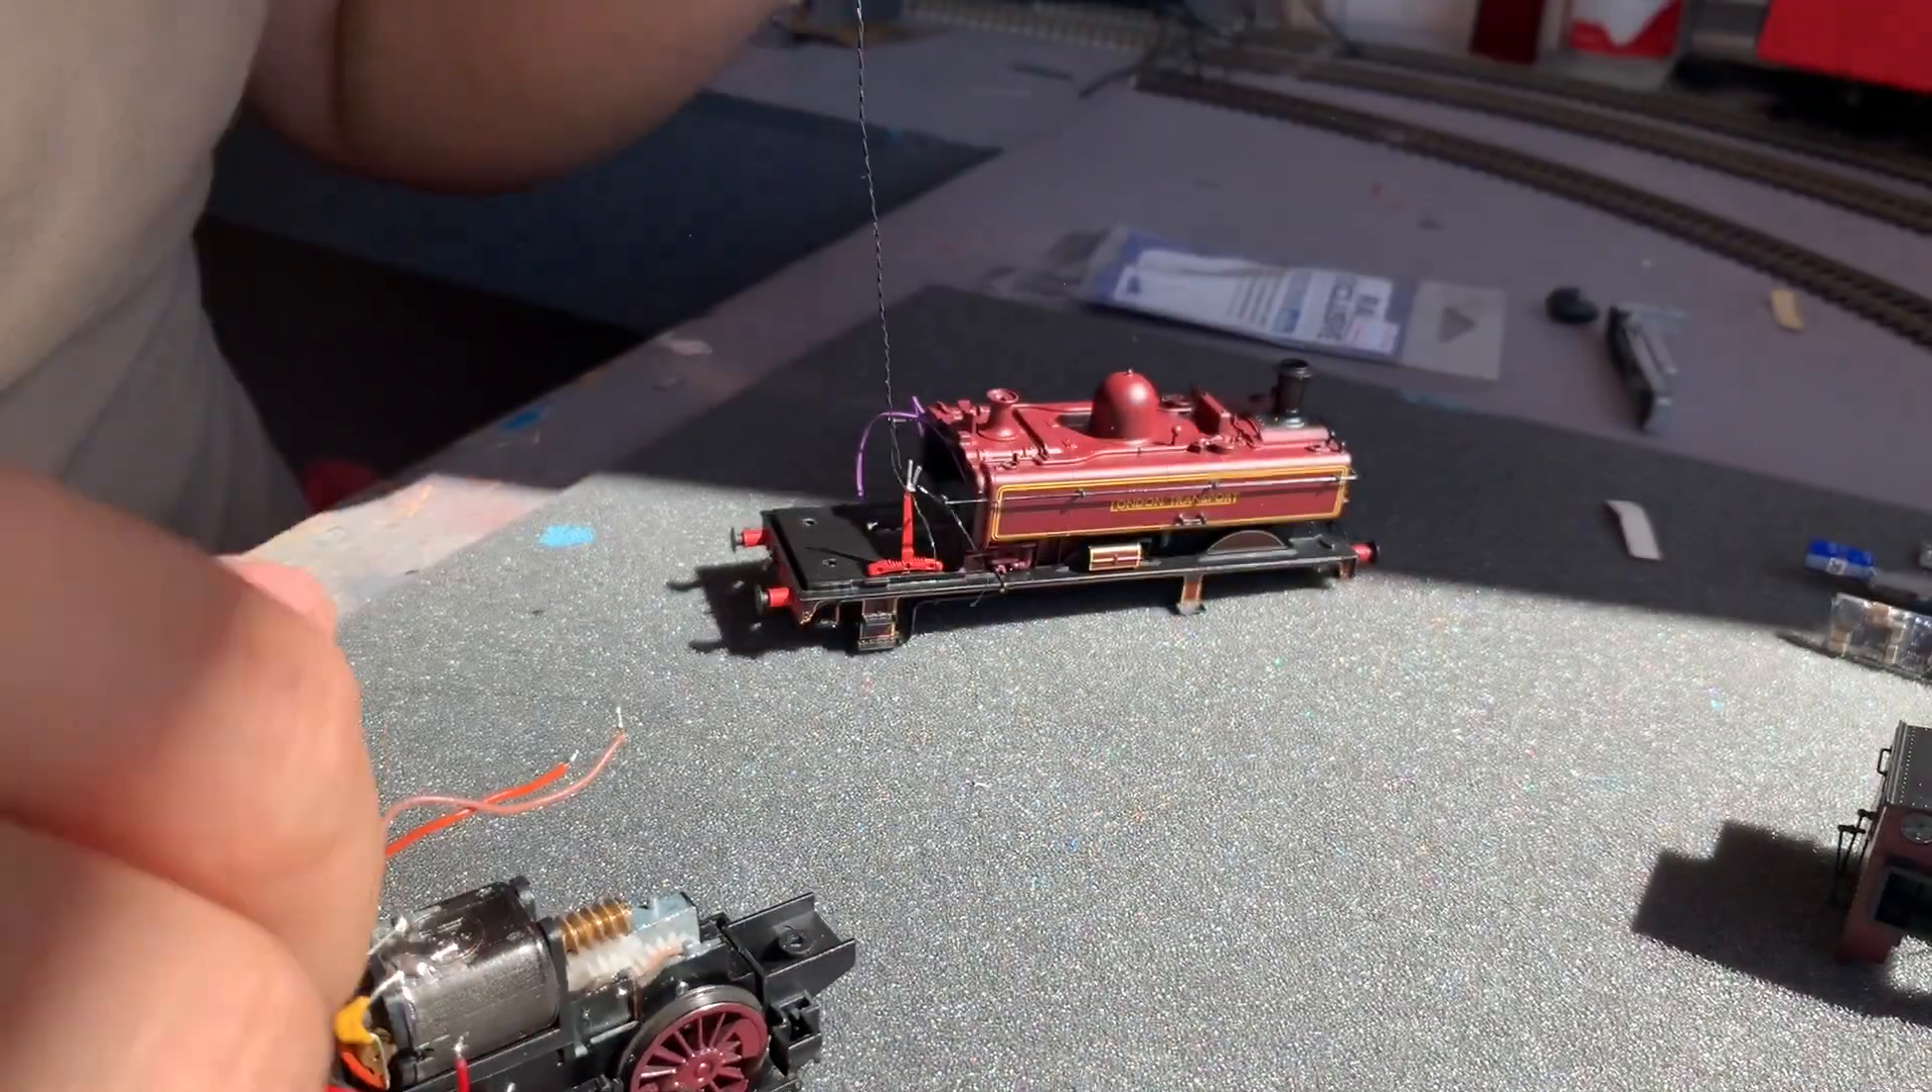You can see here I've got the body off.